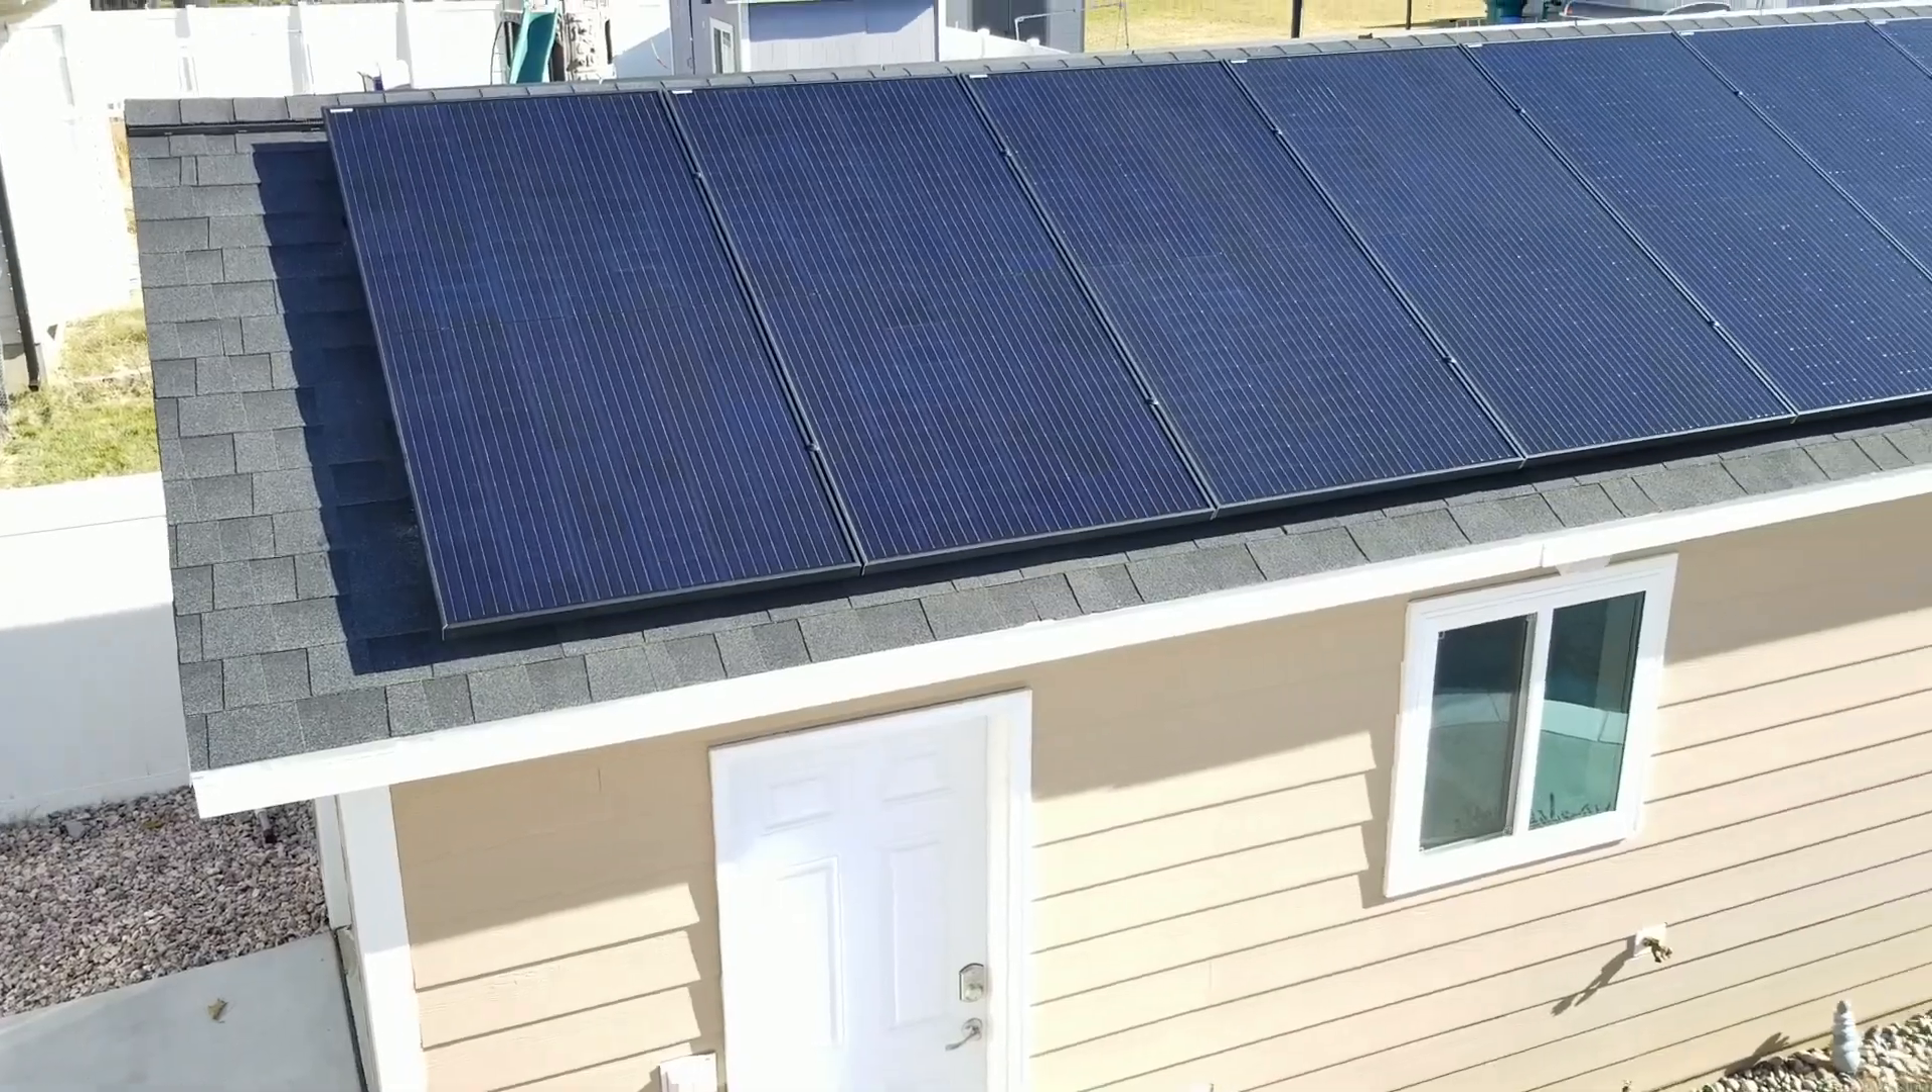And just like that we have a roof full of panels.